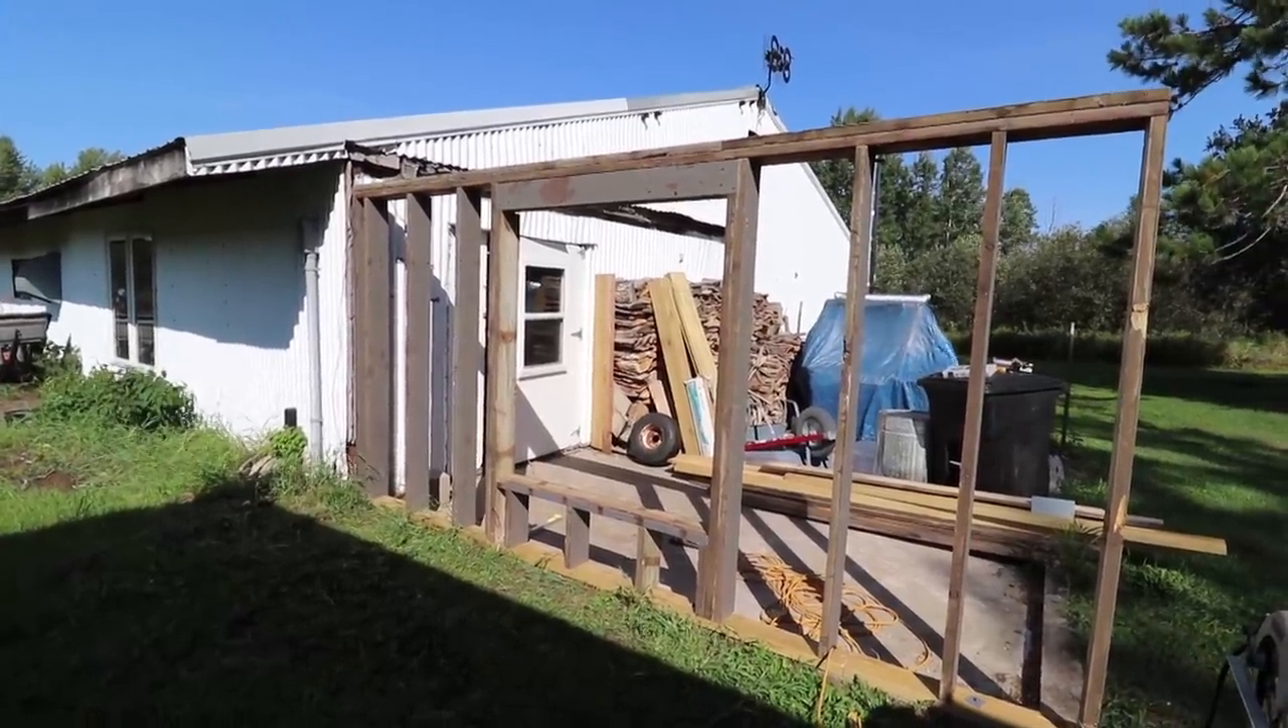The first wall is all framed up. Just need to put some sheathing on there, which I don't have.